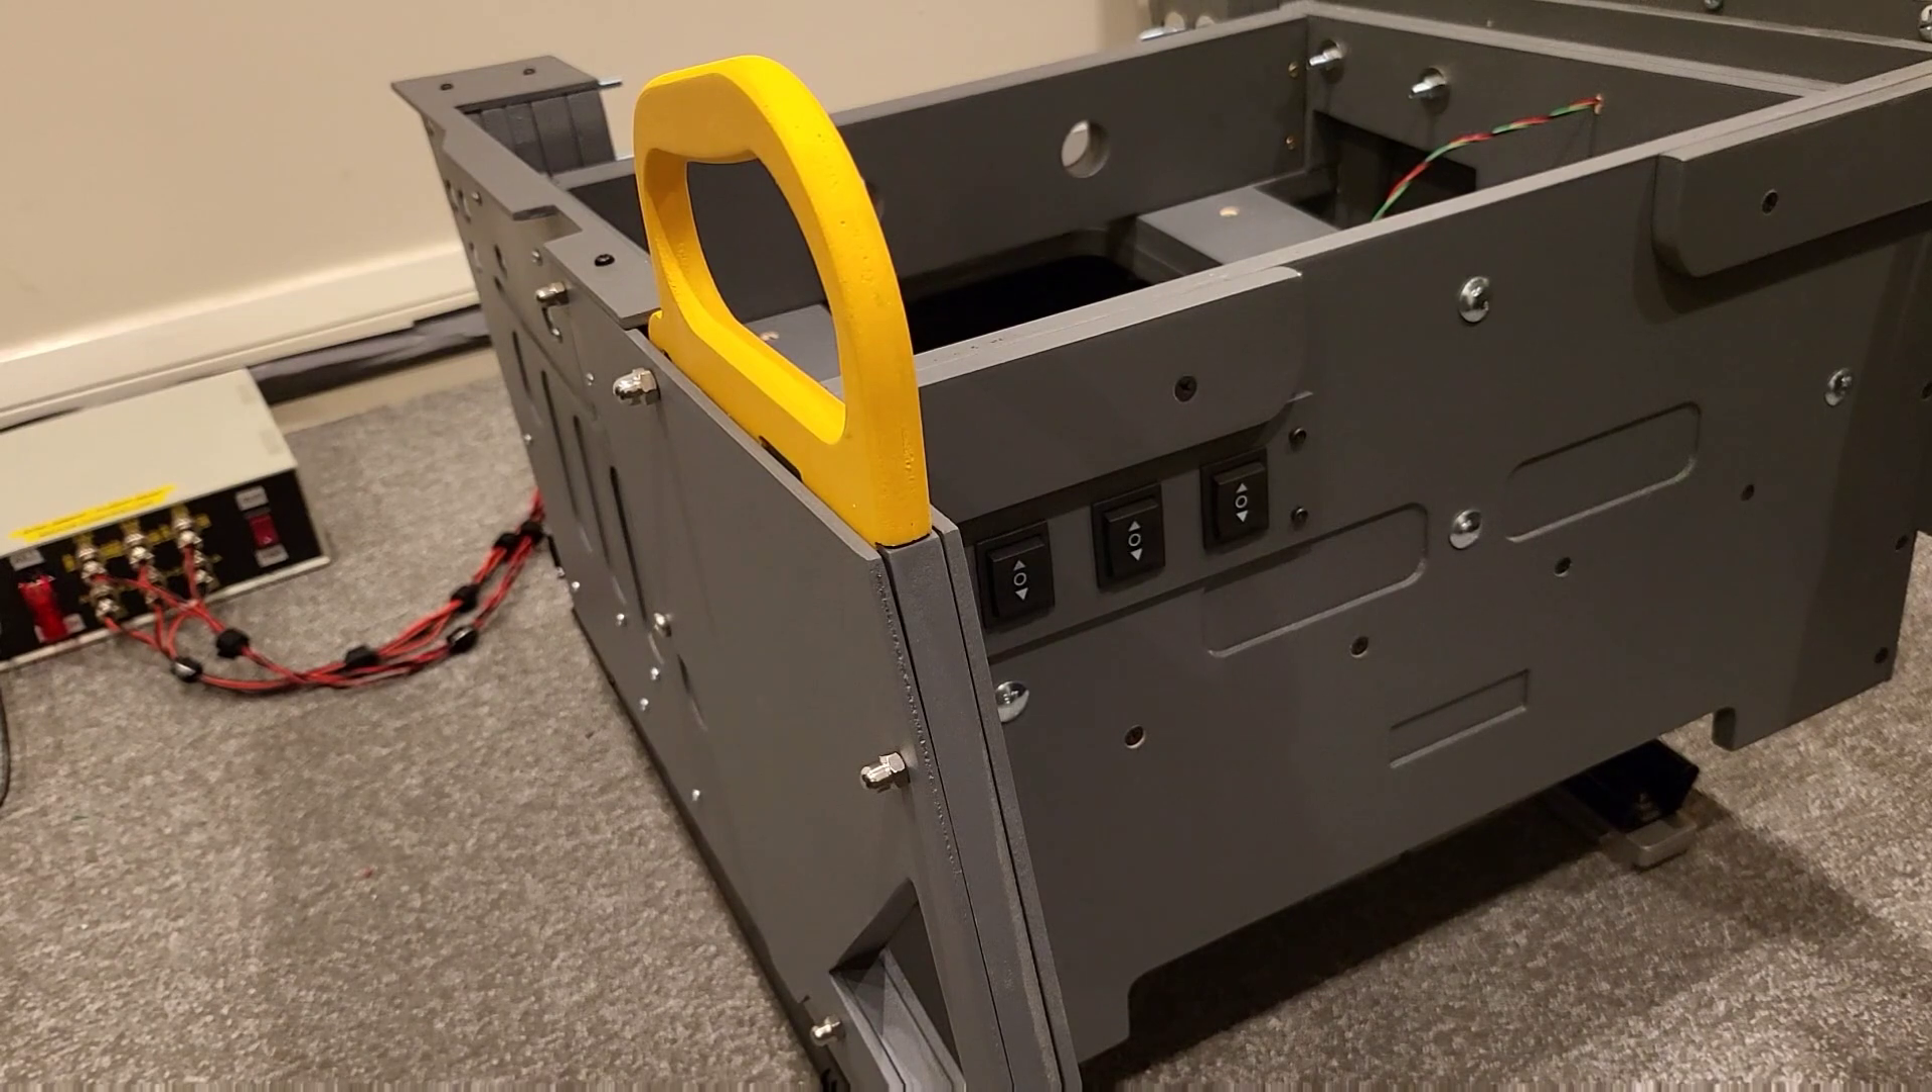And we can also see the installed switches which will be used to control the movement.